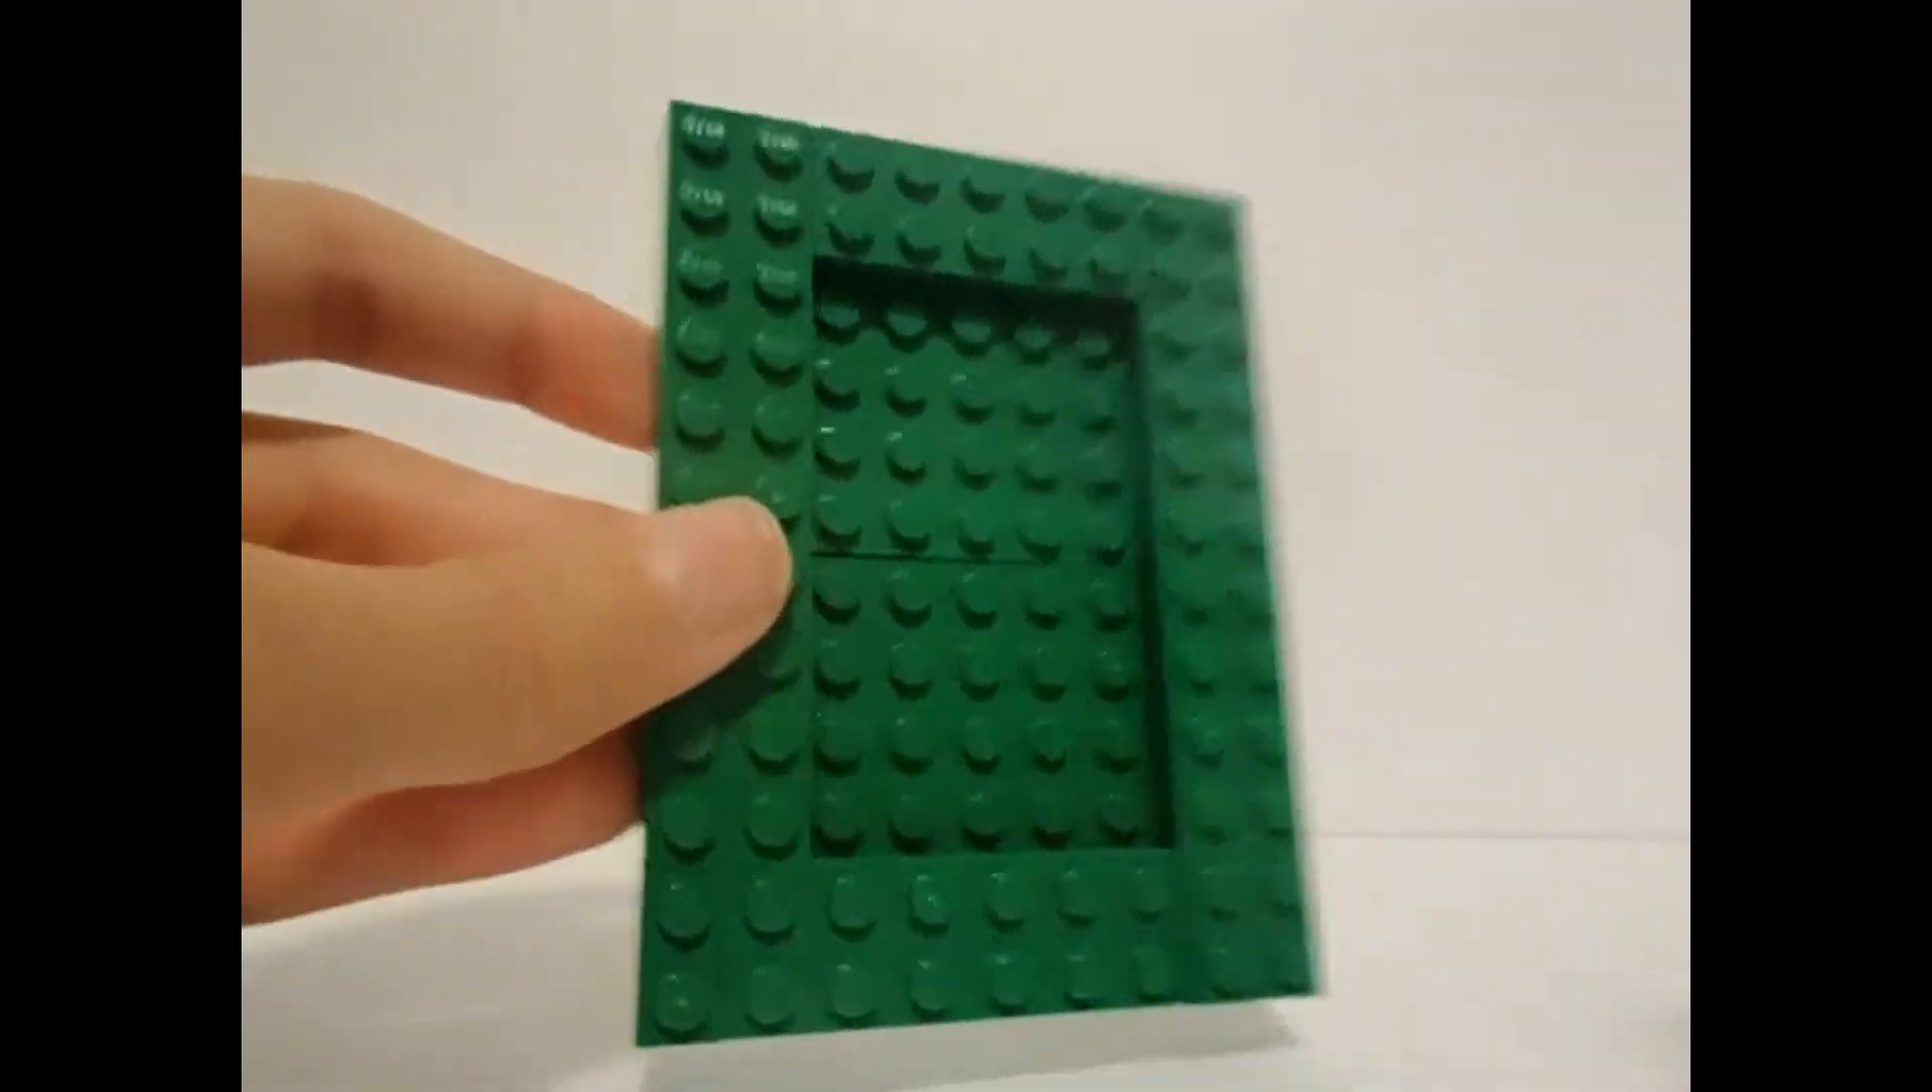I didn't put the picture in yet.